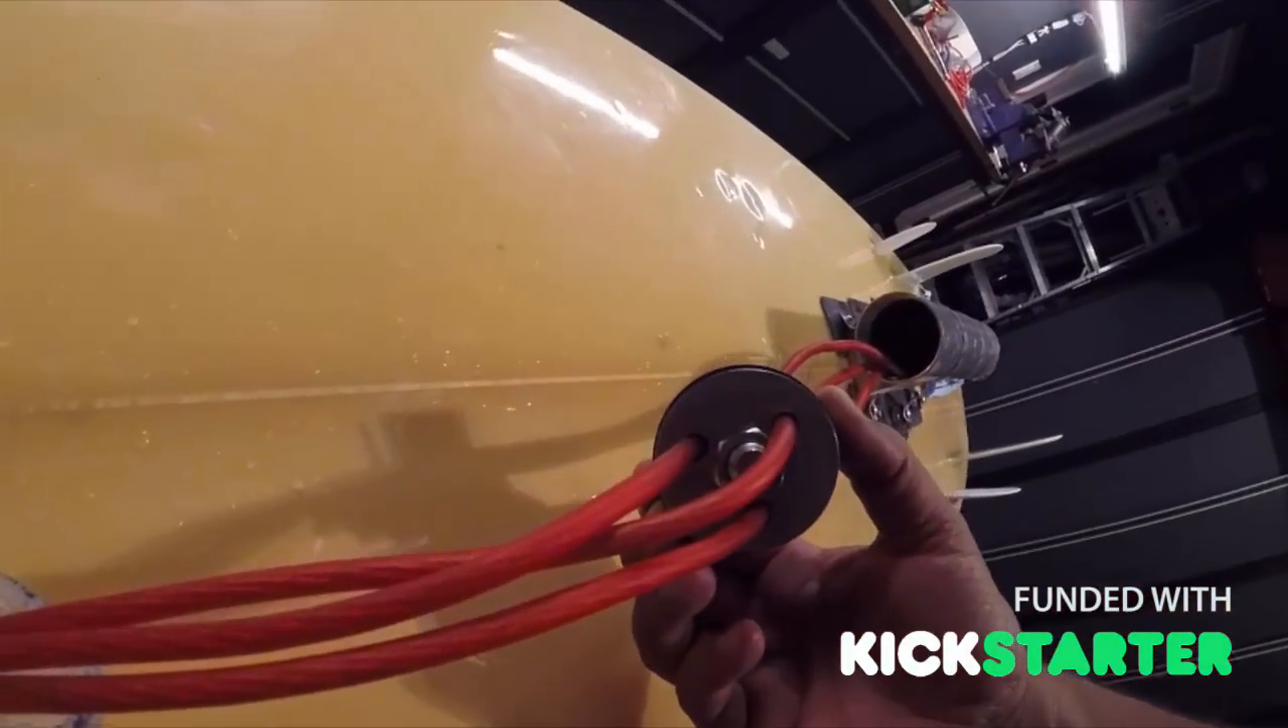This is the rubber bung that seals the other end you see i just put the three wires right through it.